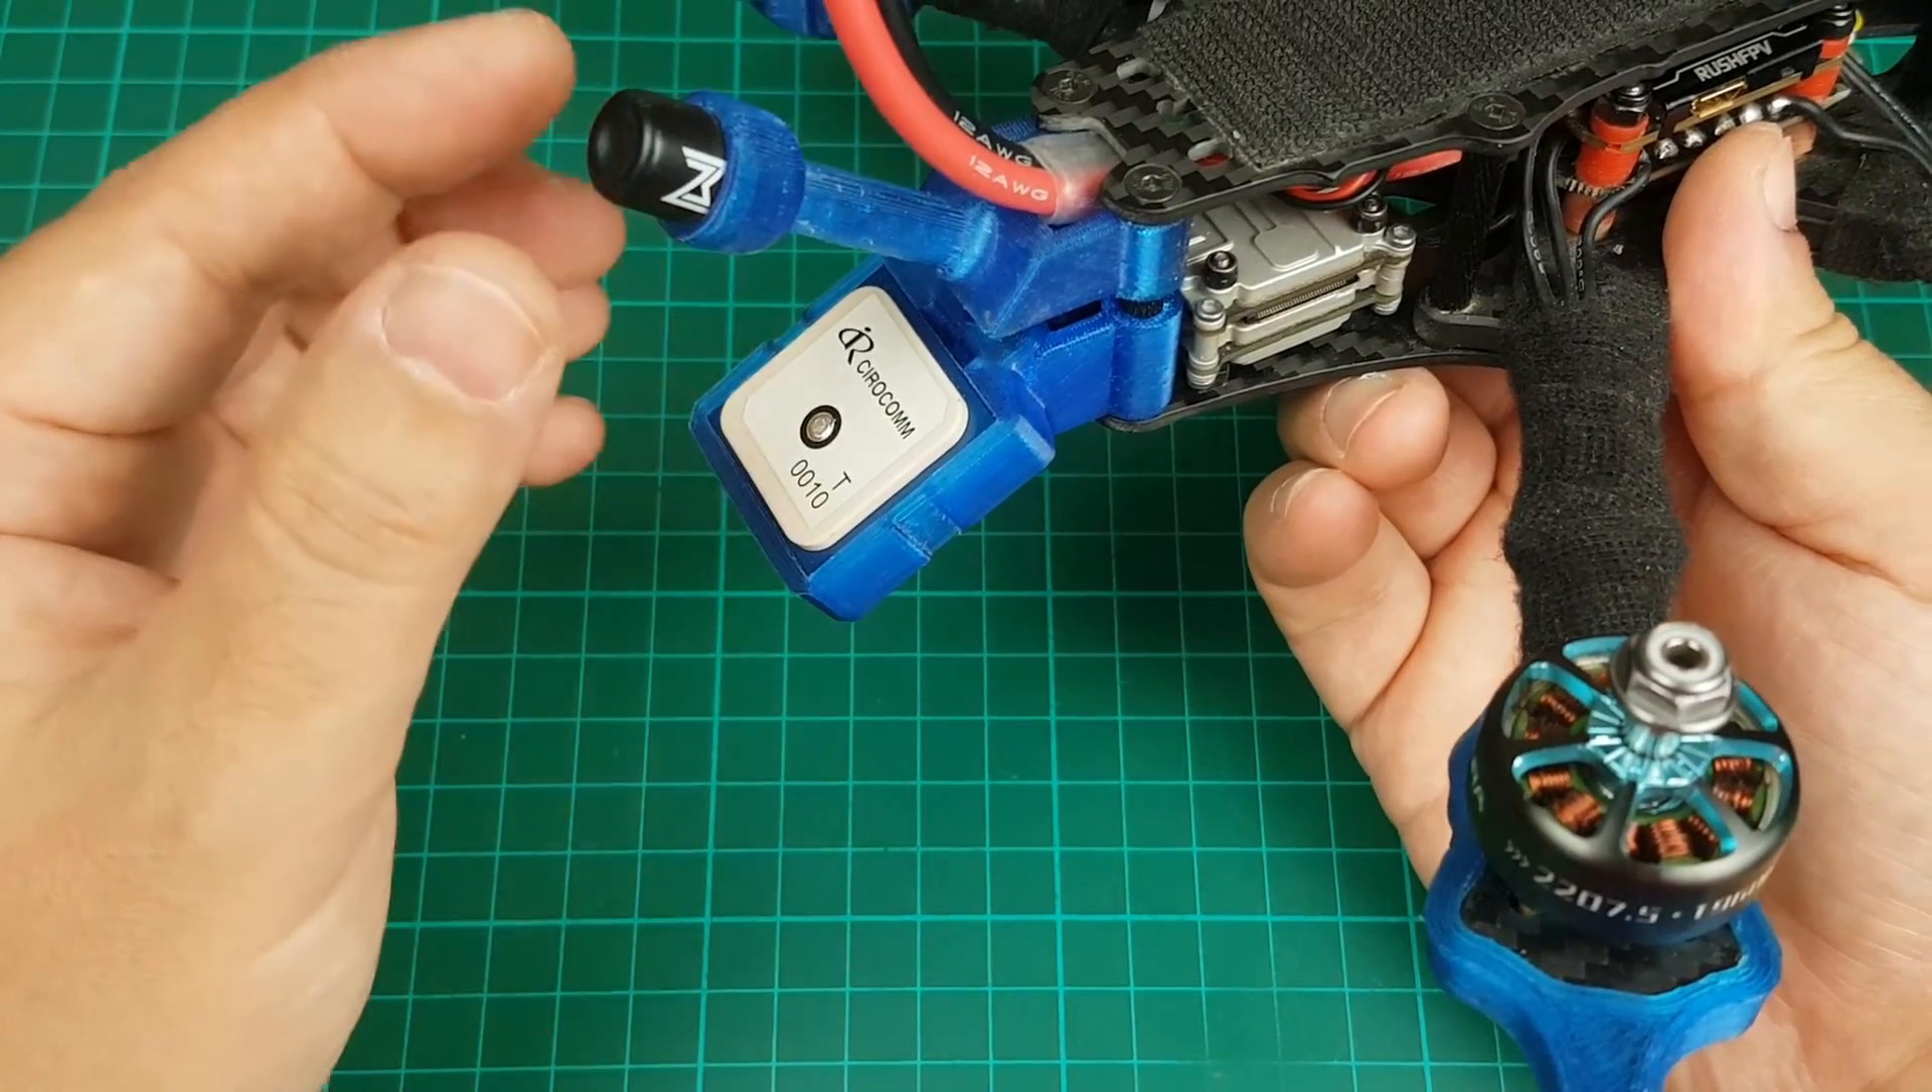Ok come vedete ho già fatto i collegamenti e sistemato il GPS.